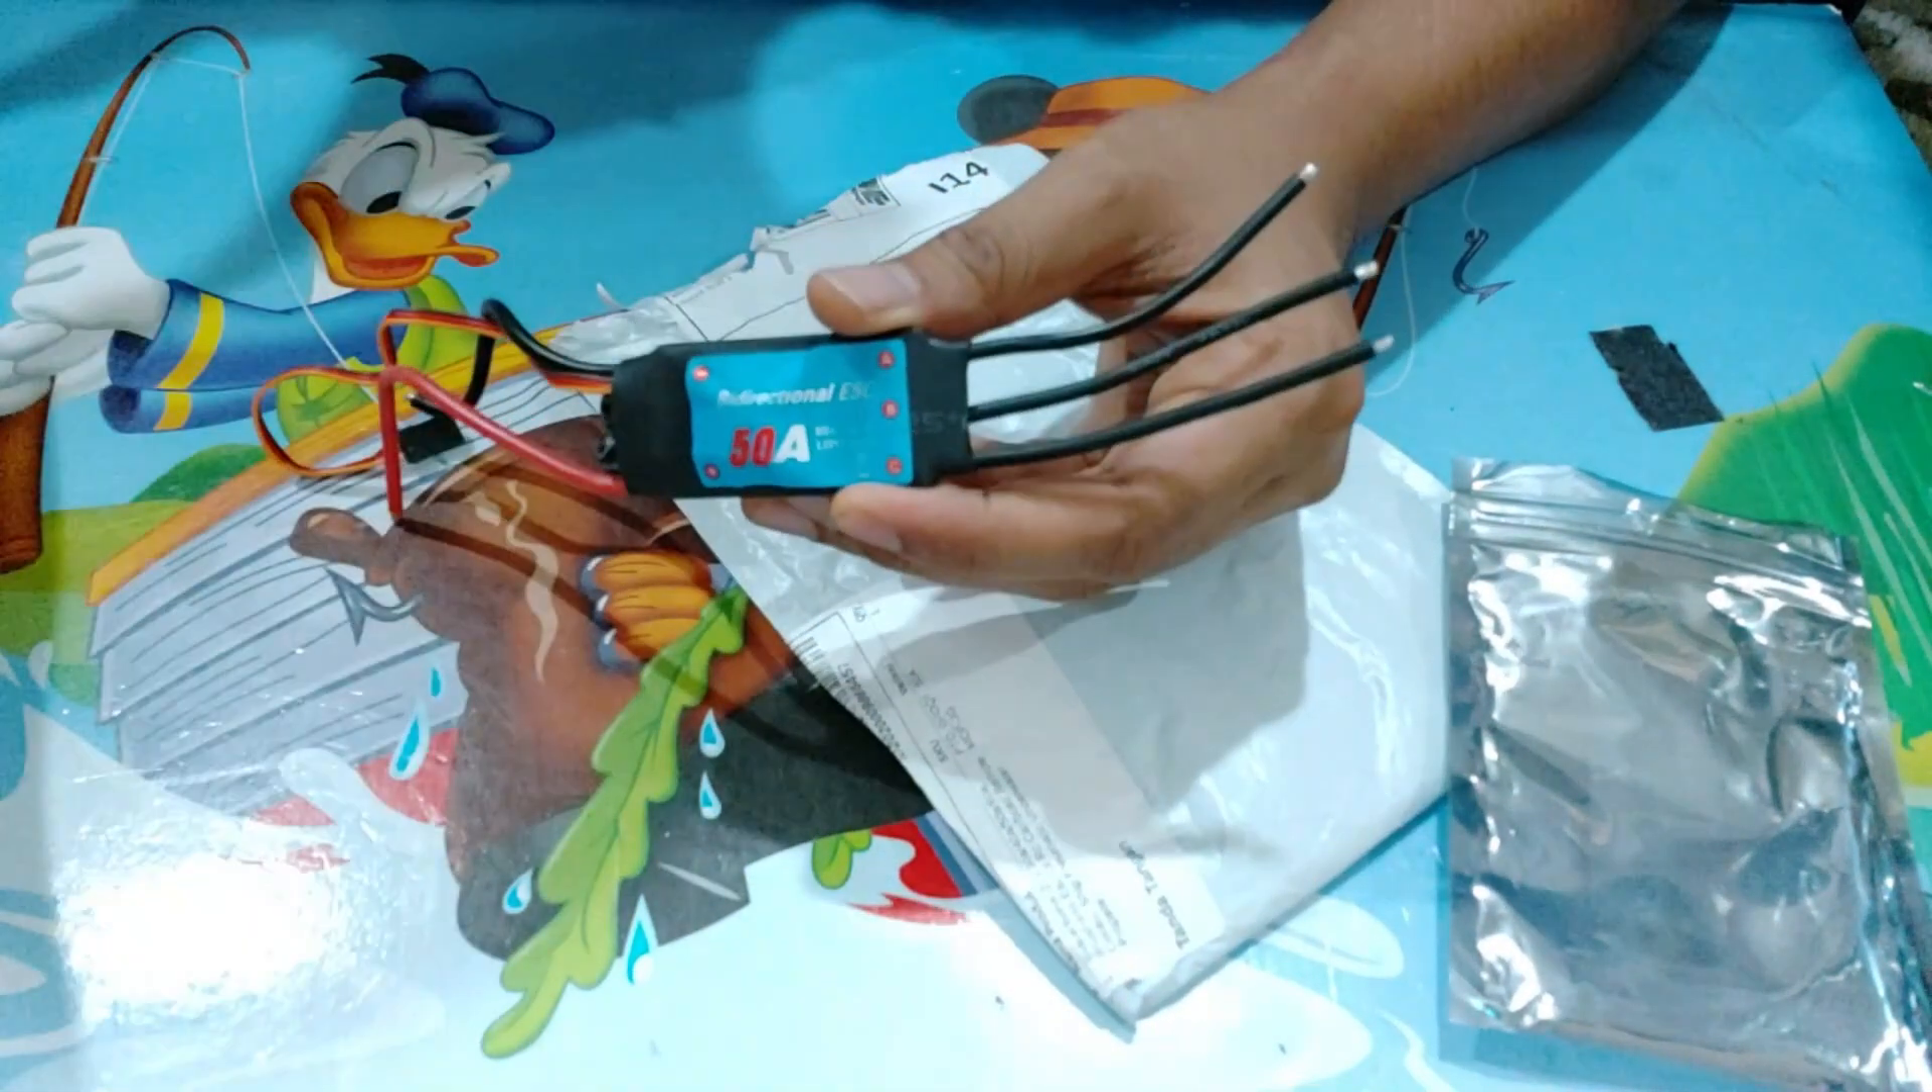Ini masih baru ya belum kita solder konektornya.